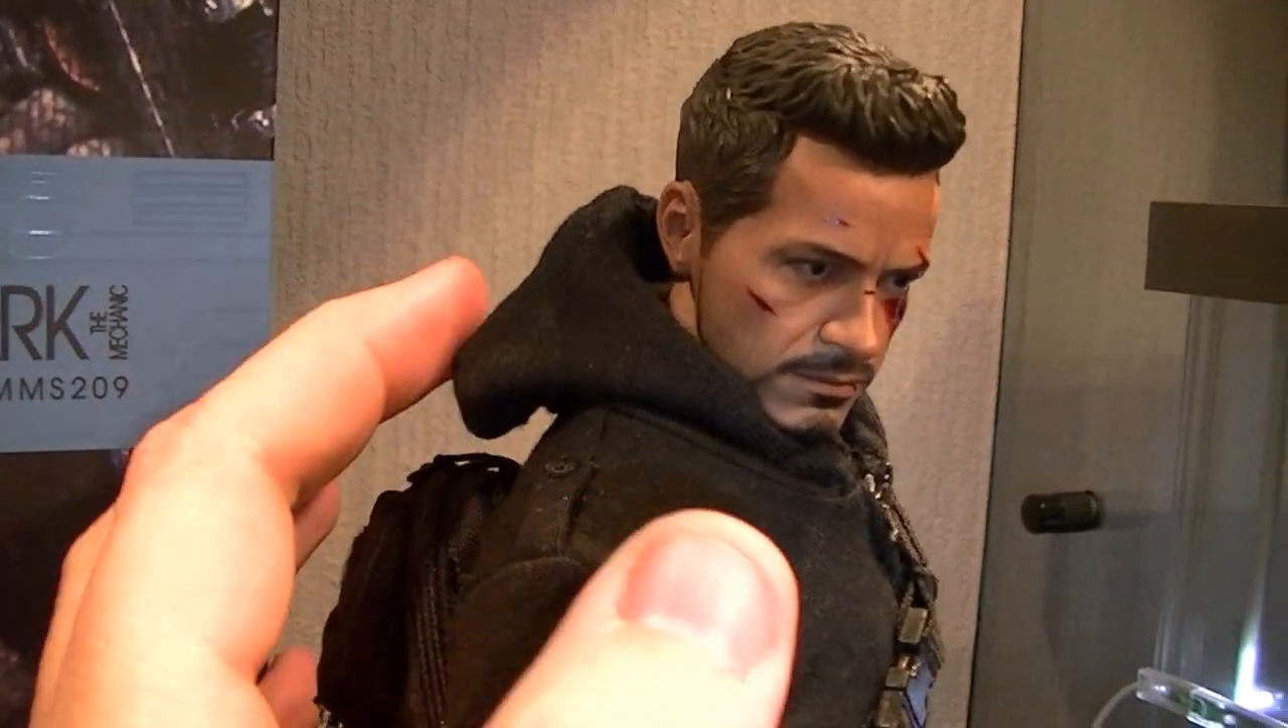That fucking hood's not sitting down flush like a real hood would look.